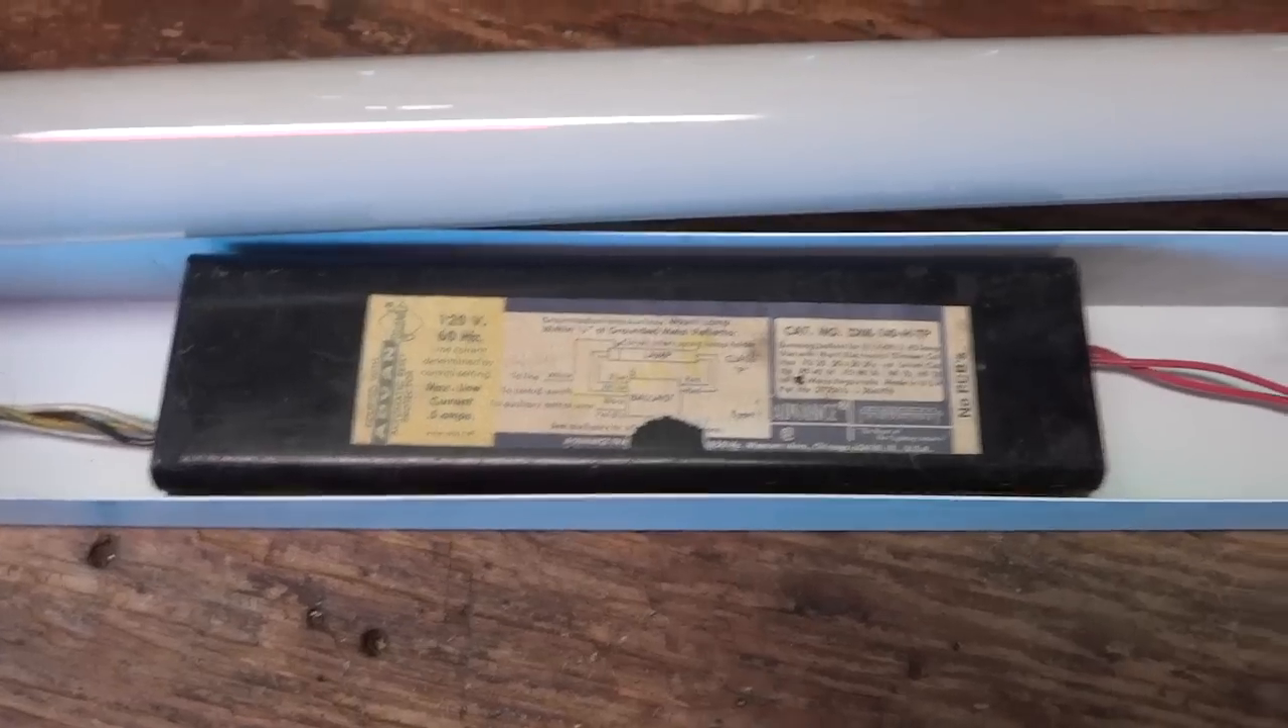So I have the ballast inside the fixture now, and it was quite easy to remove the other one.